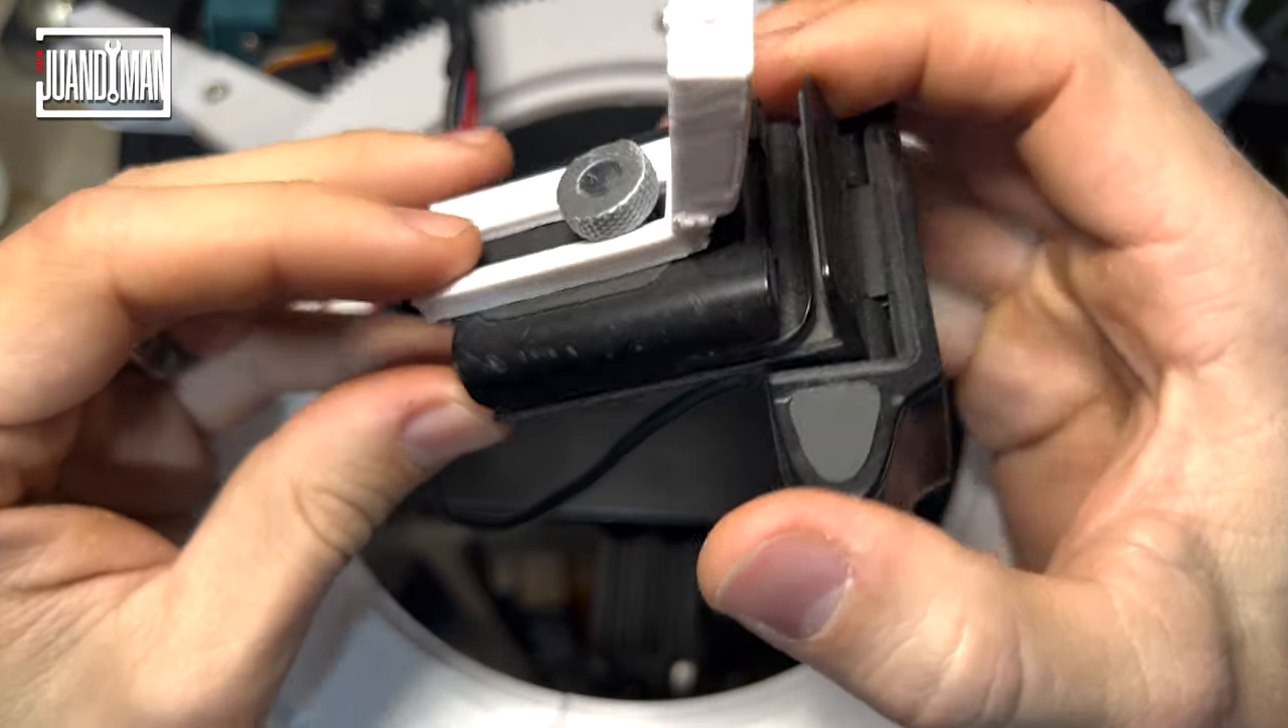Here you can see the holder of the camera mounted to the webcam.